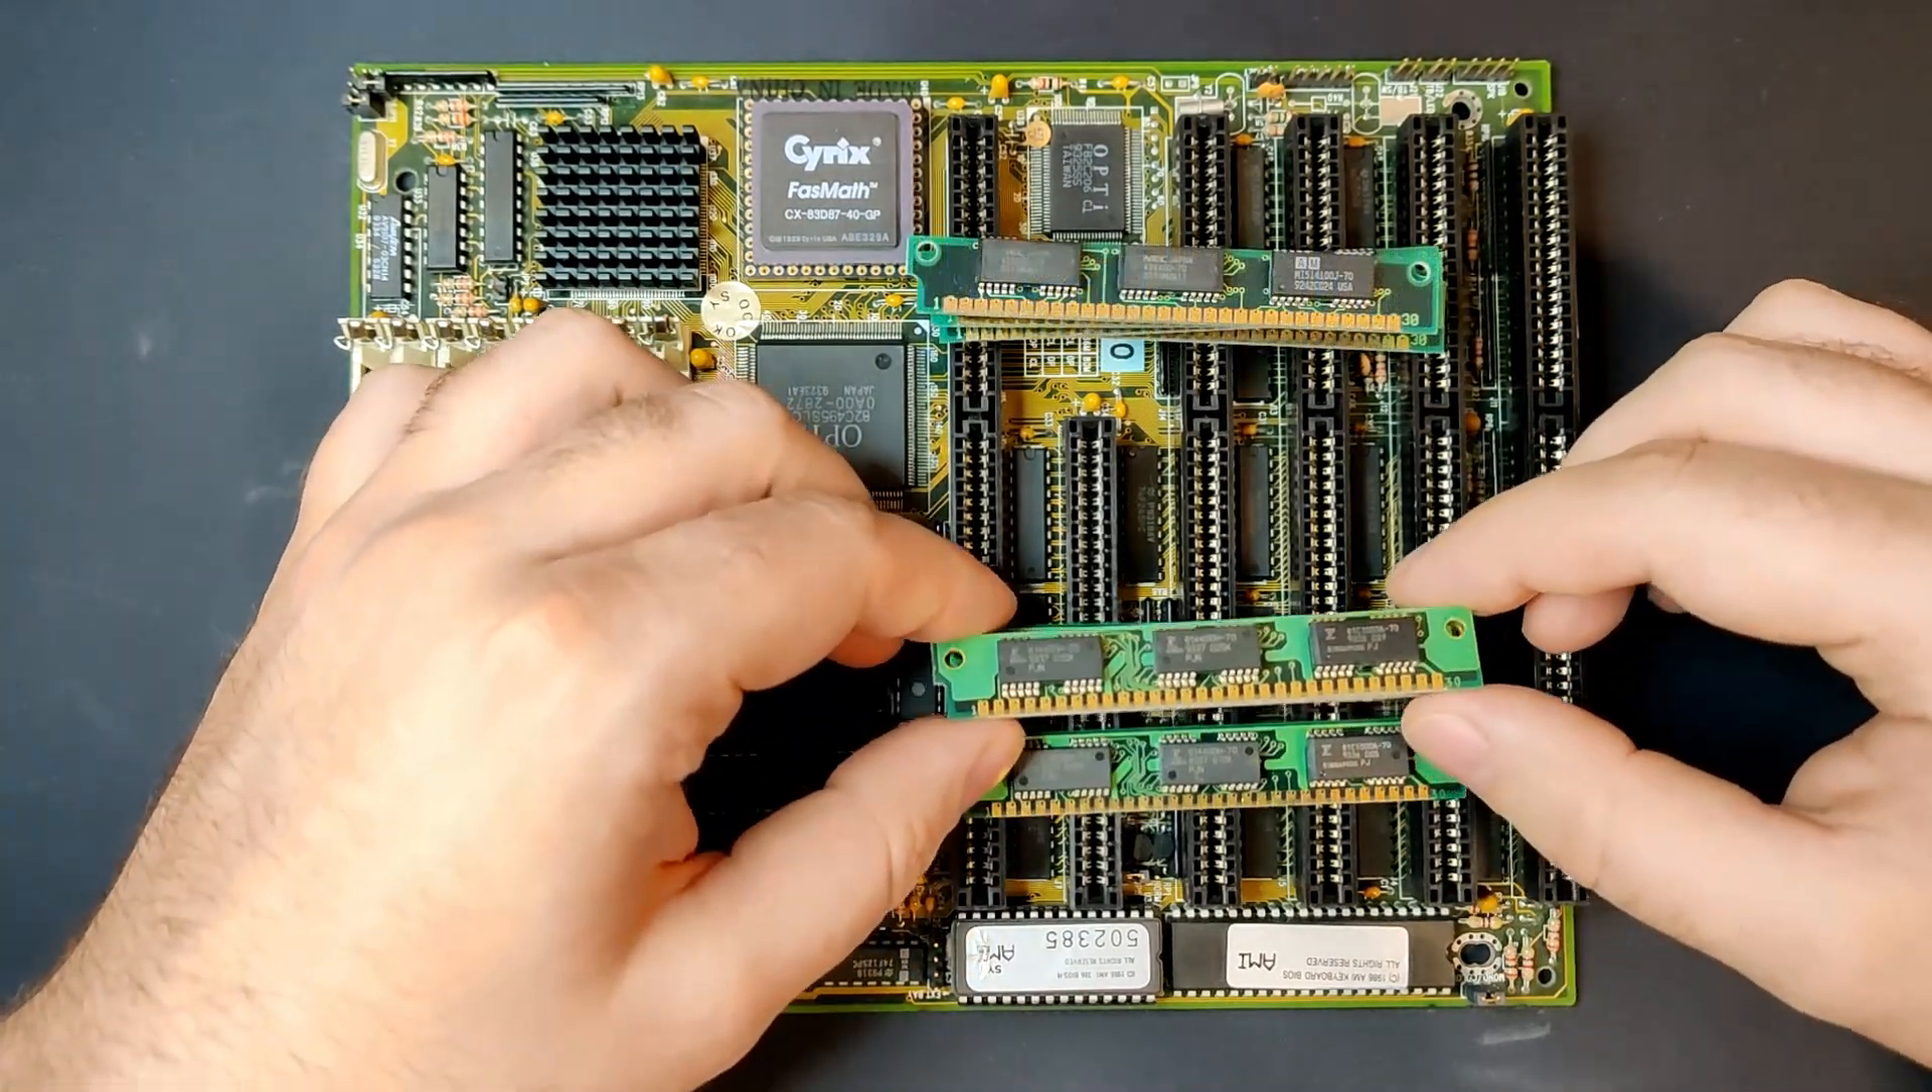But we still need to install the main memory.